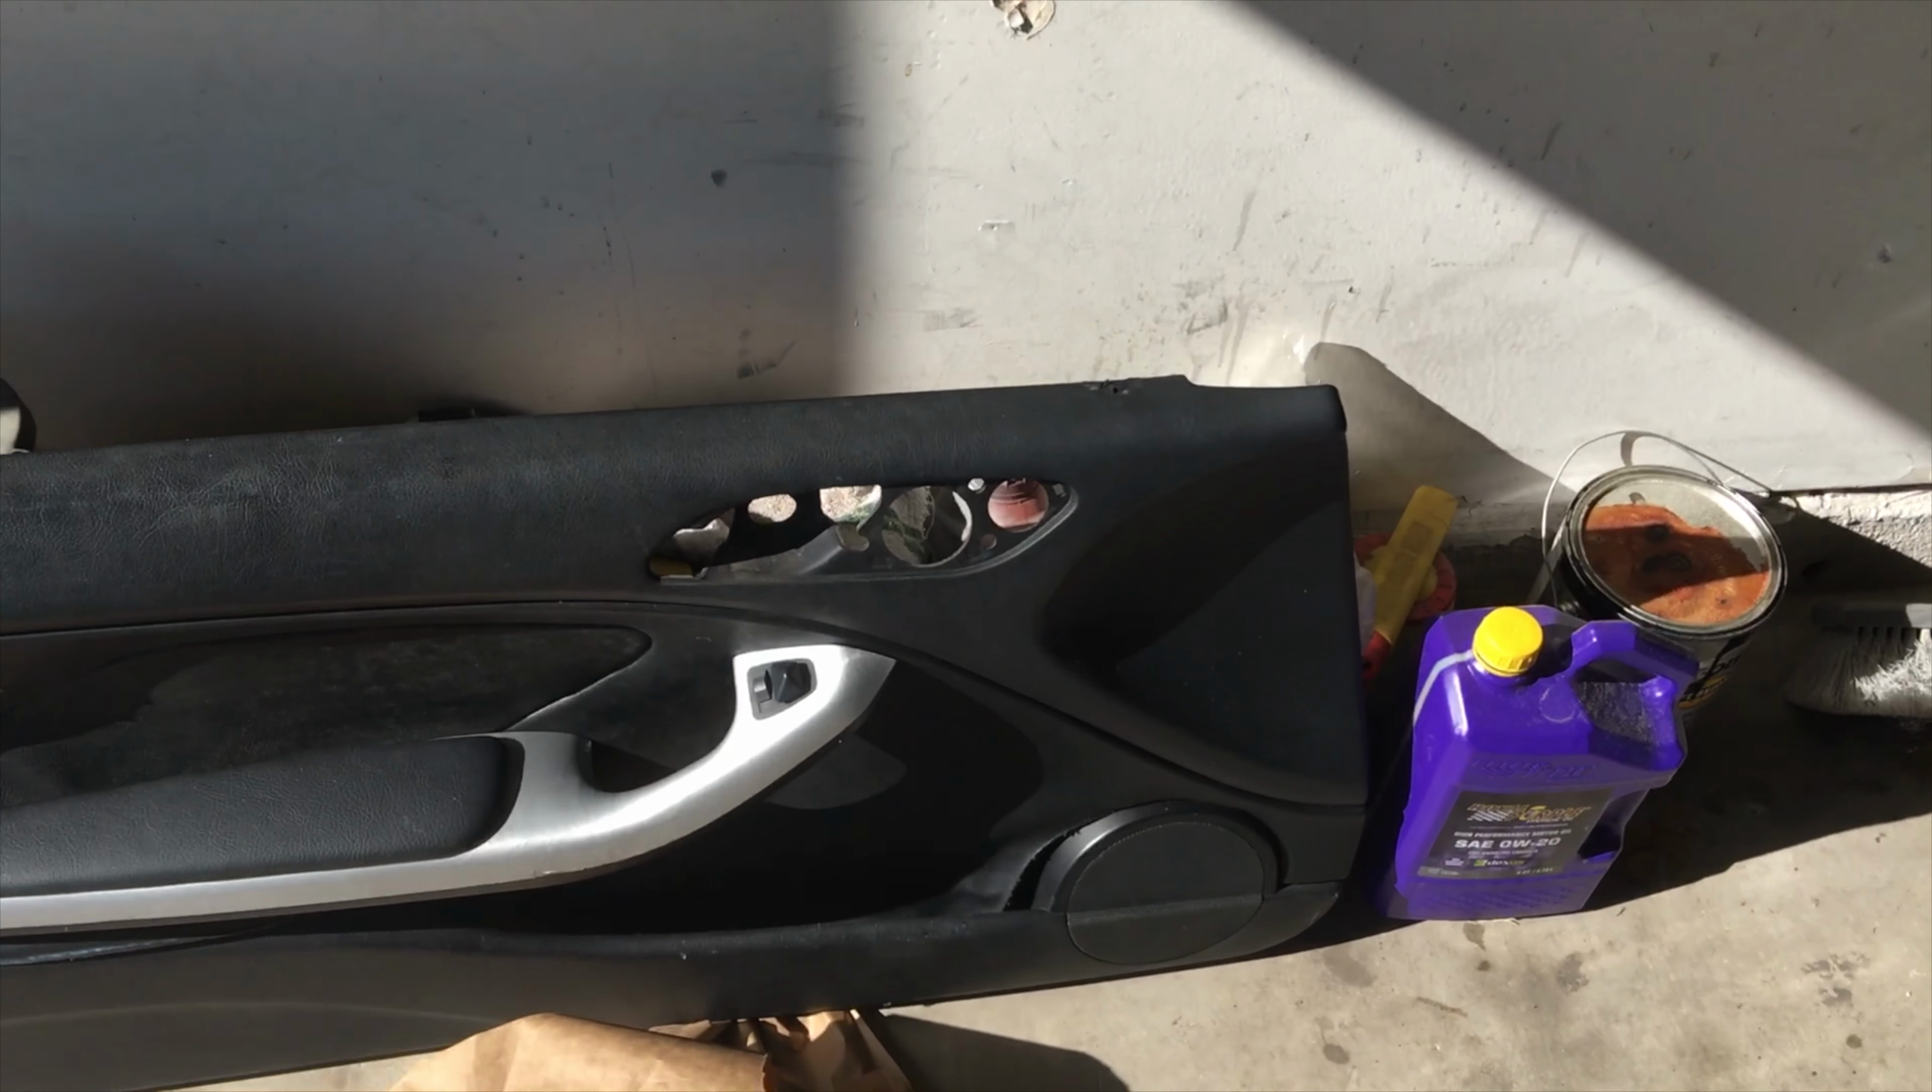Okay so I got the door panel removed.